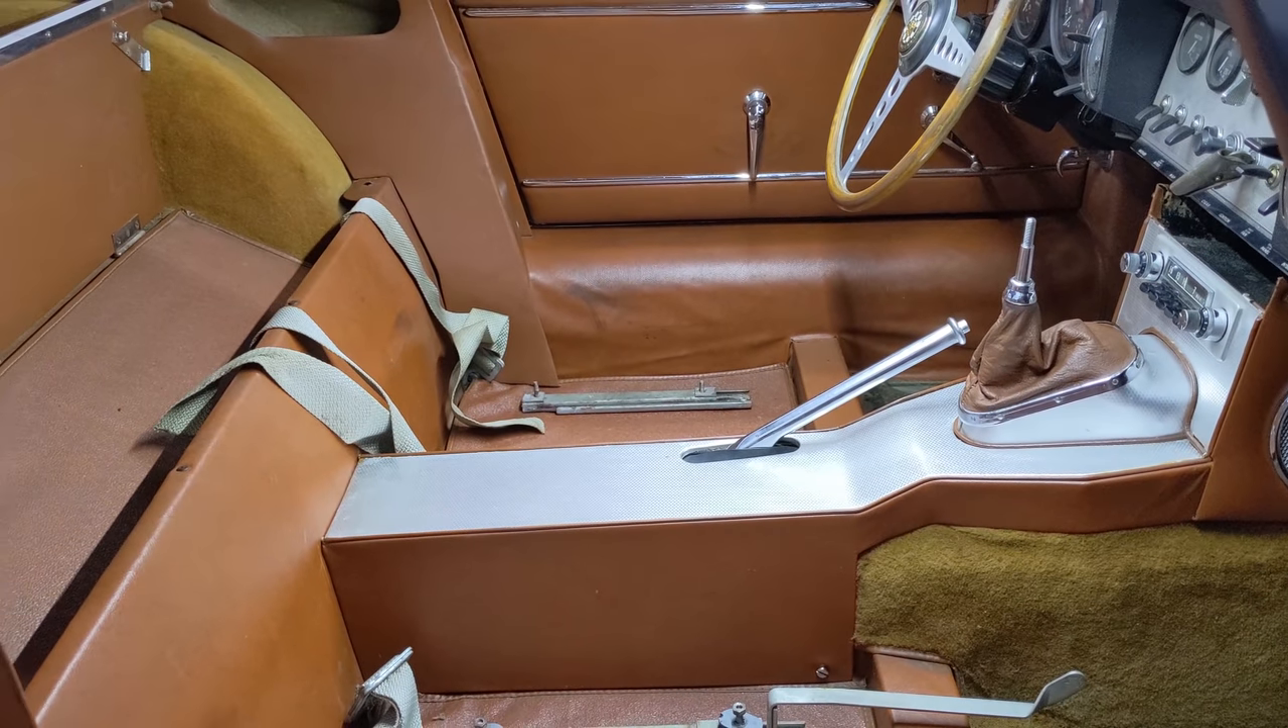It is absolutely amazing. So I got the center console in.